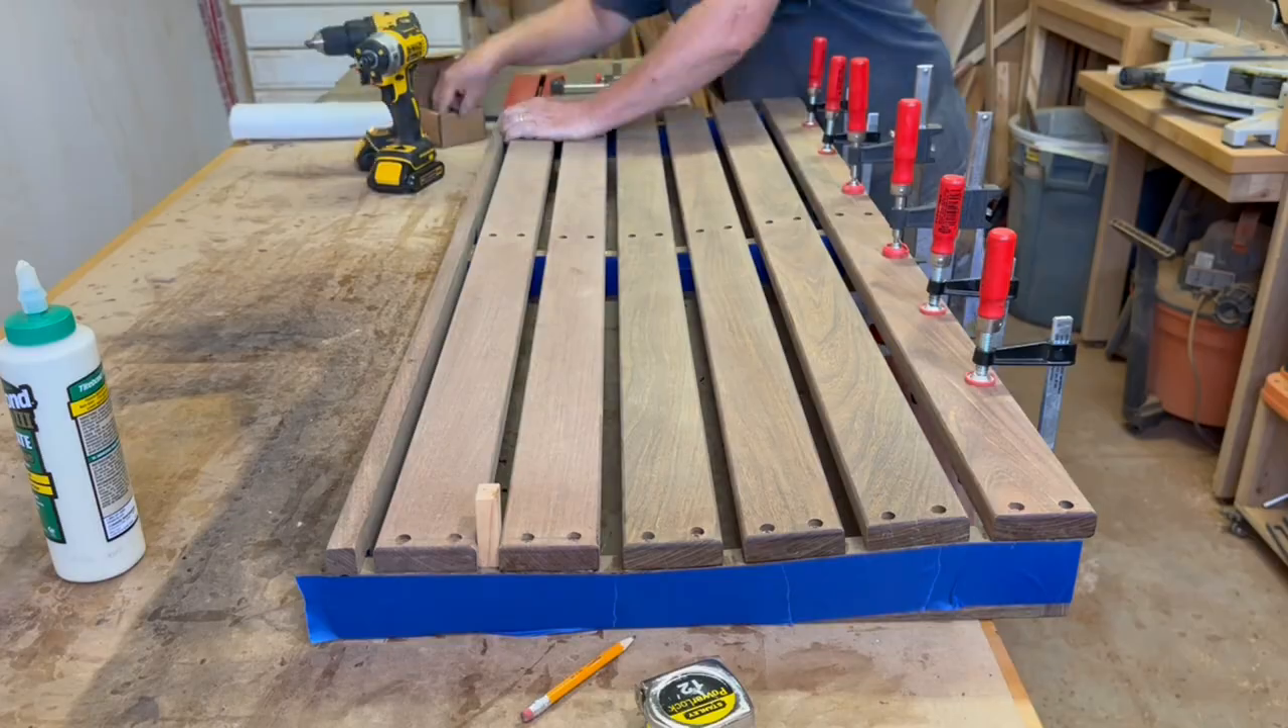So that's a lot of countersunk screw holes to fill with some plugs.